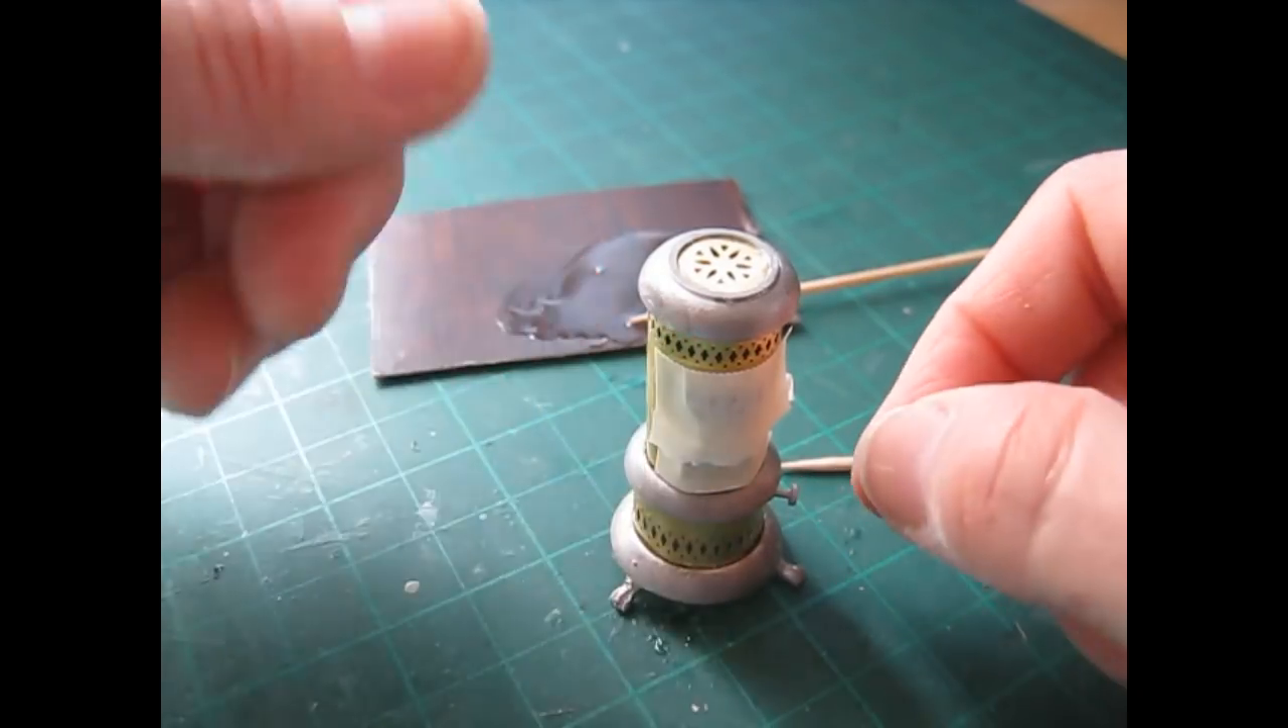So the only part that I haven't attached is the handle.